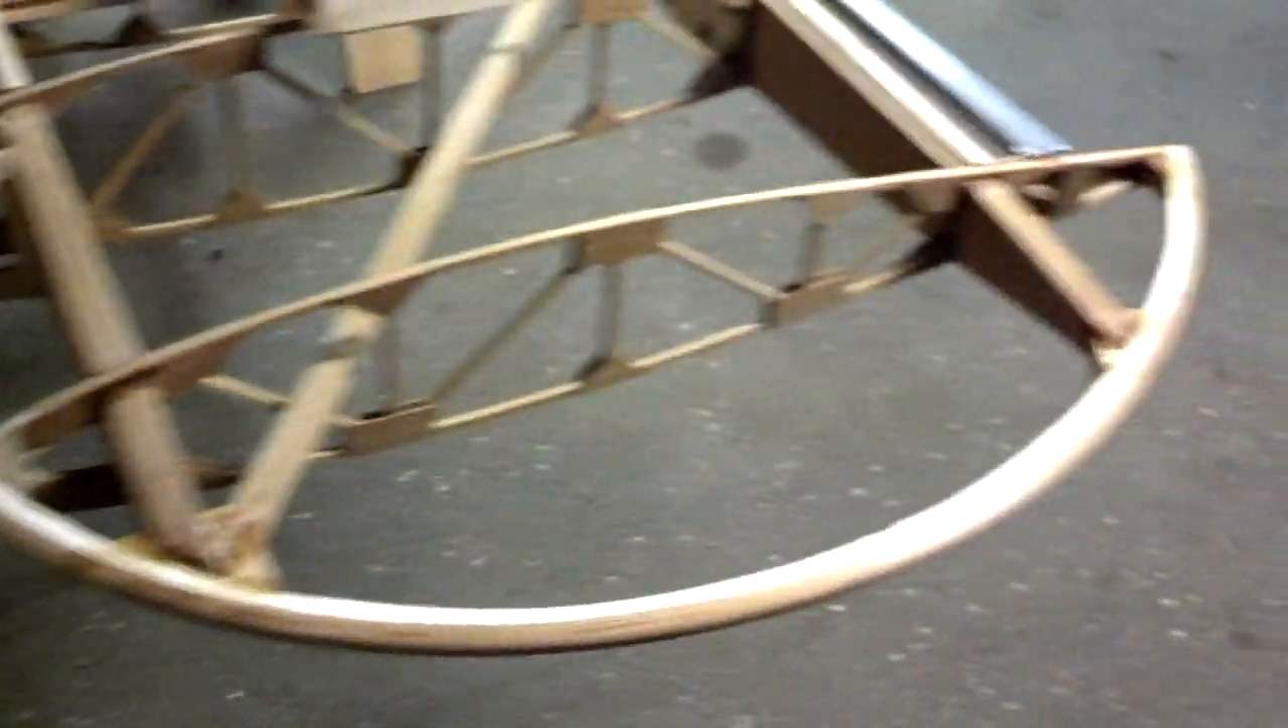This is the left wingtip bow installed on this wing.